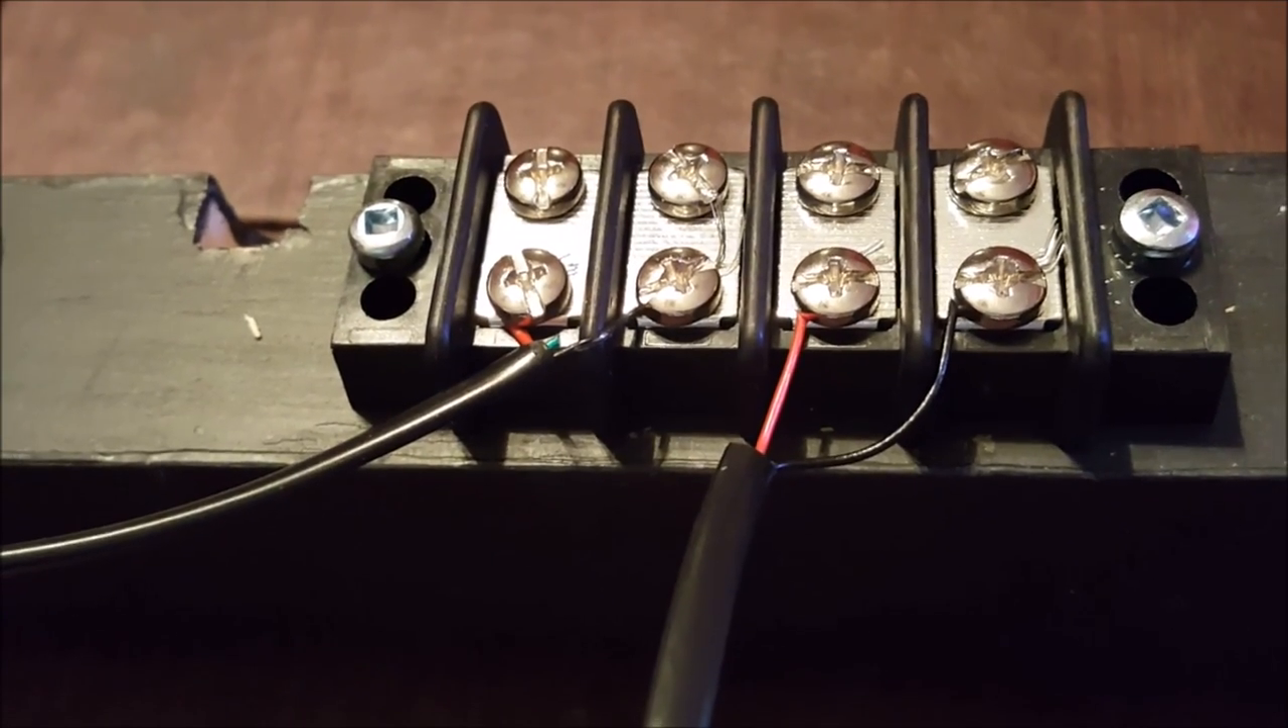So for ease of use, what I've done is I've already stripped one of the wires and literally you just hook it up to the four spots on the bus.